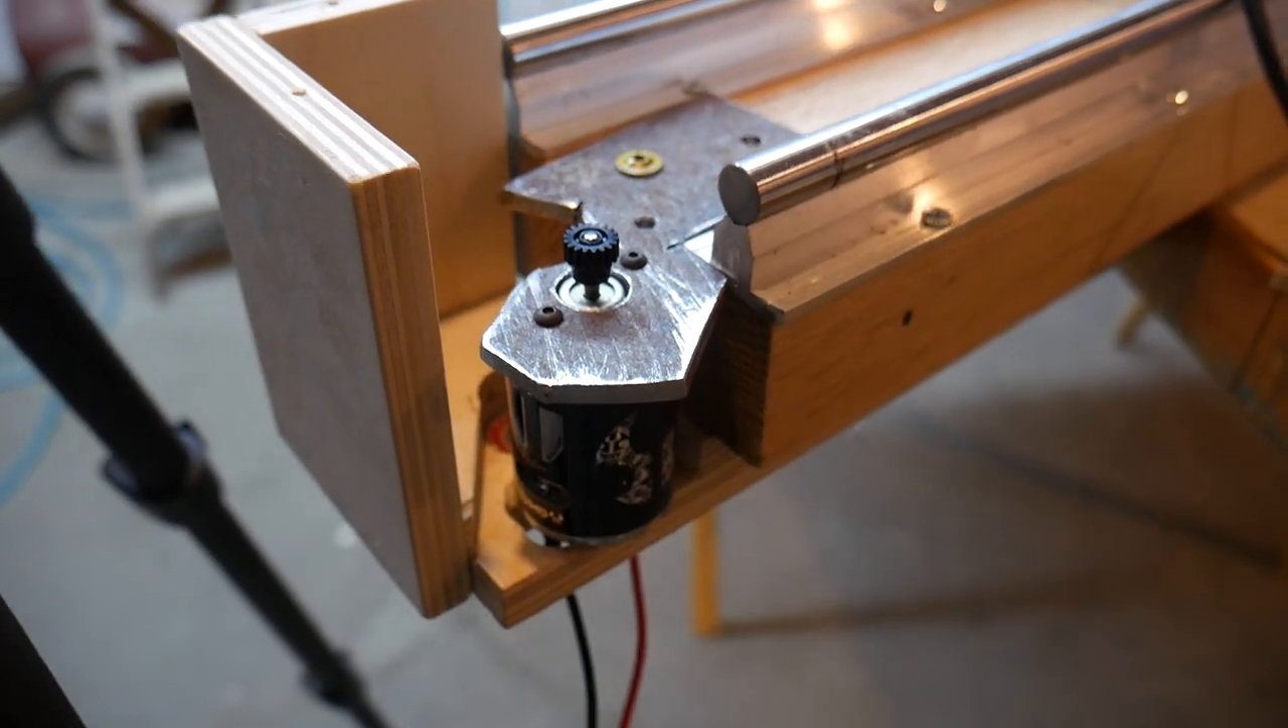I know we made an exceptionally ugly mount for the motor to hold that on there, but it'll do, and it's stiff and strong.